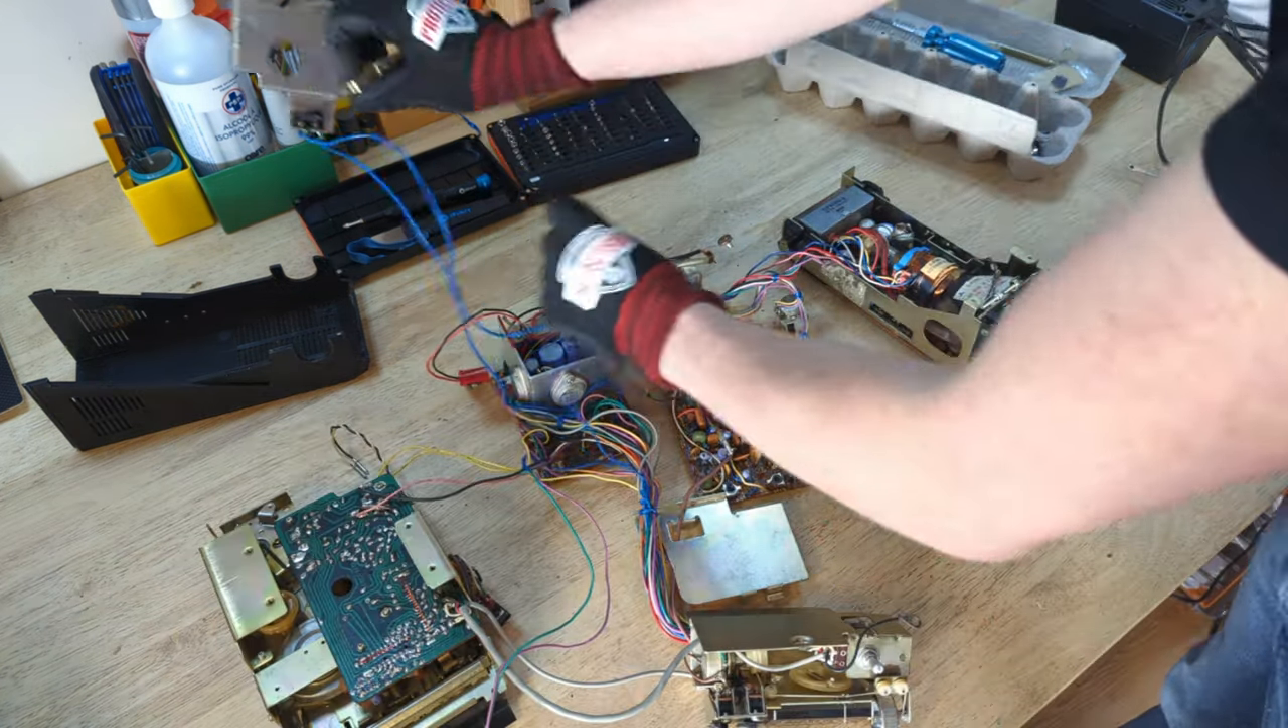So here we have the fully disassembled Panasonic TR -003C.